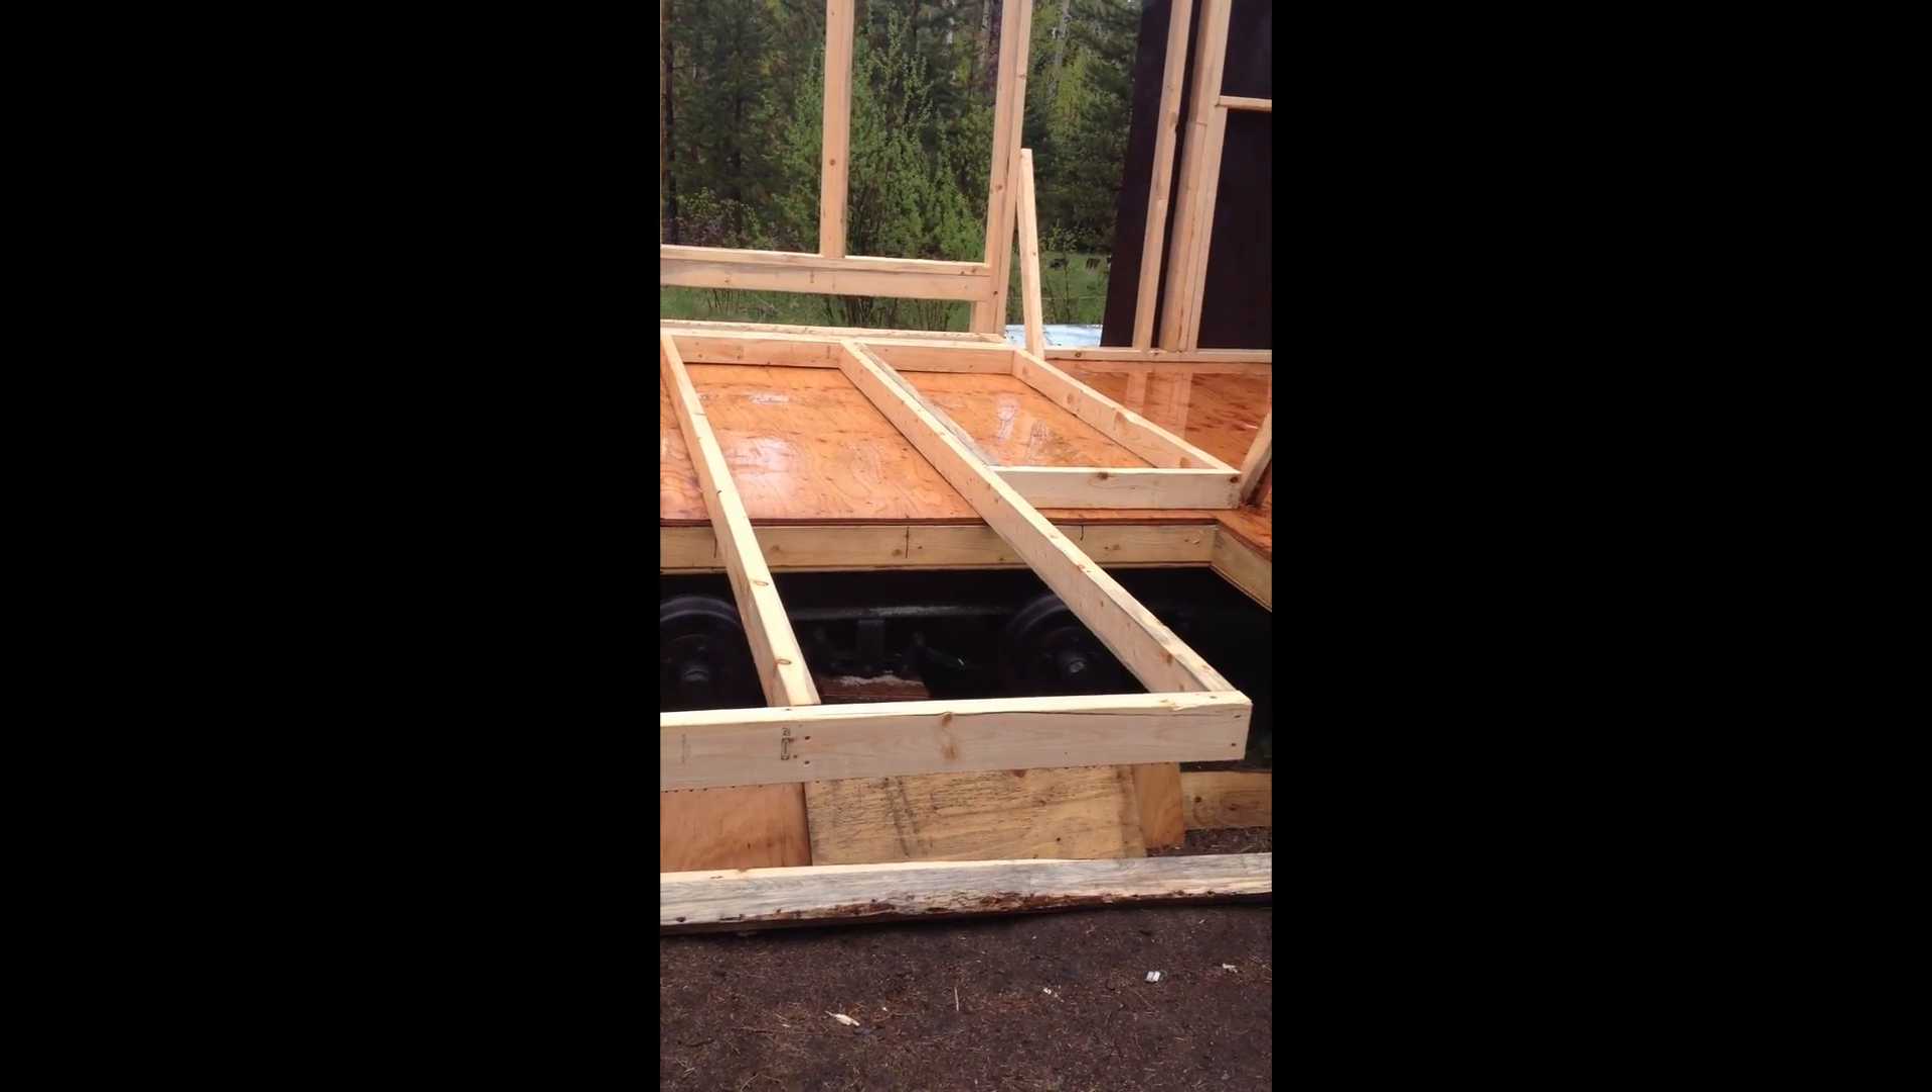So these are some walls that still need to go up on the second trailer.